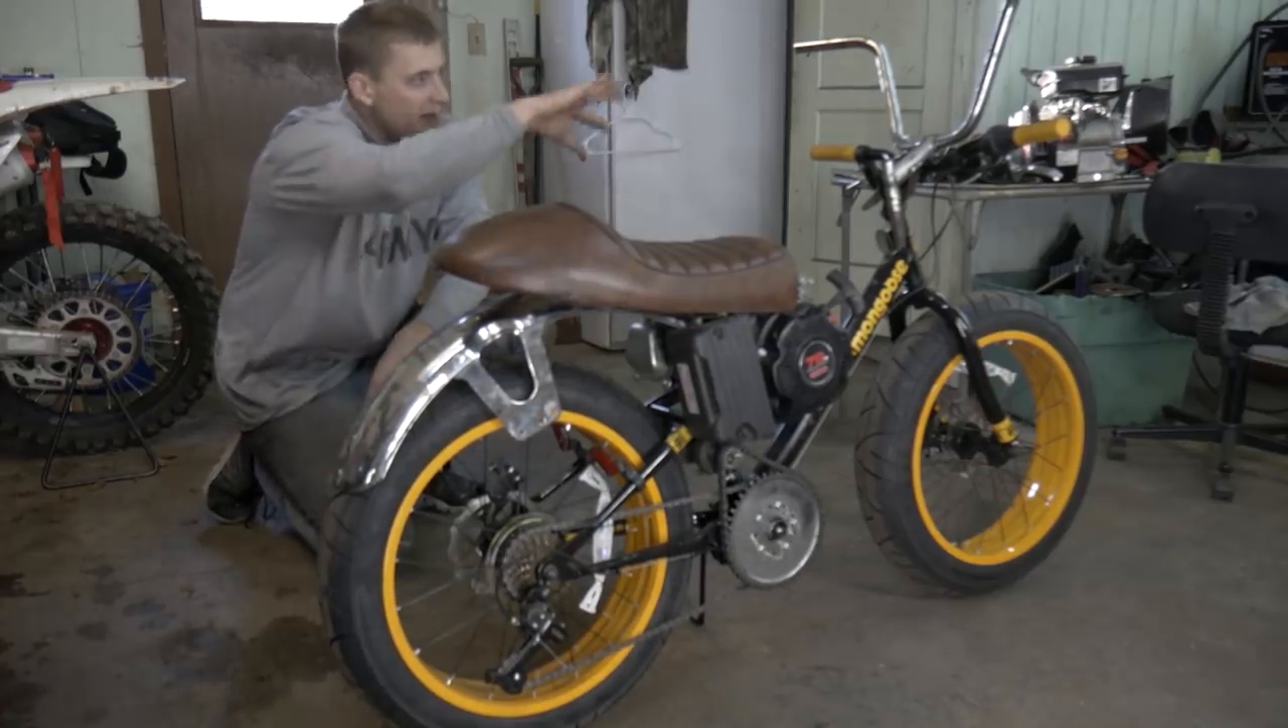I finally got the engine put on the bike.